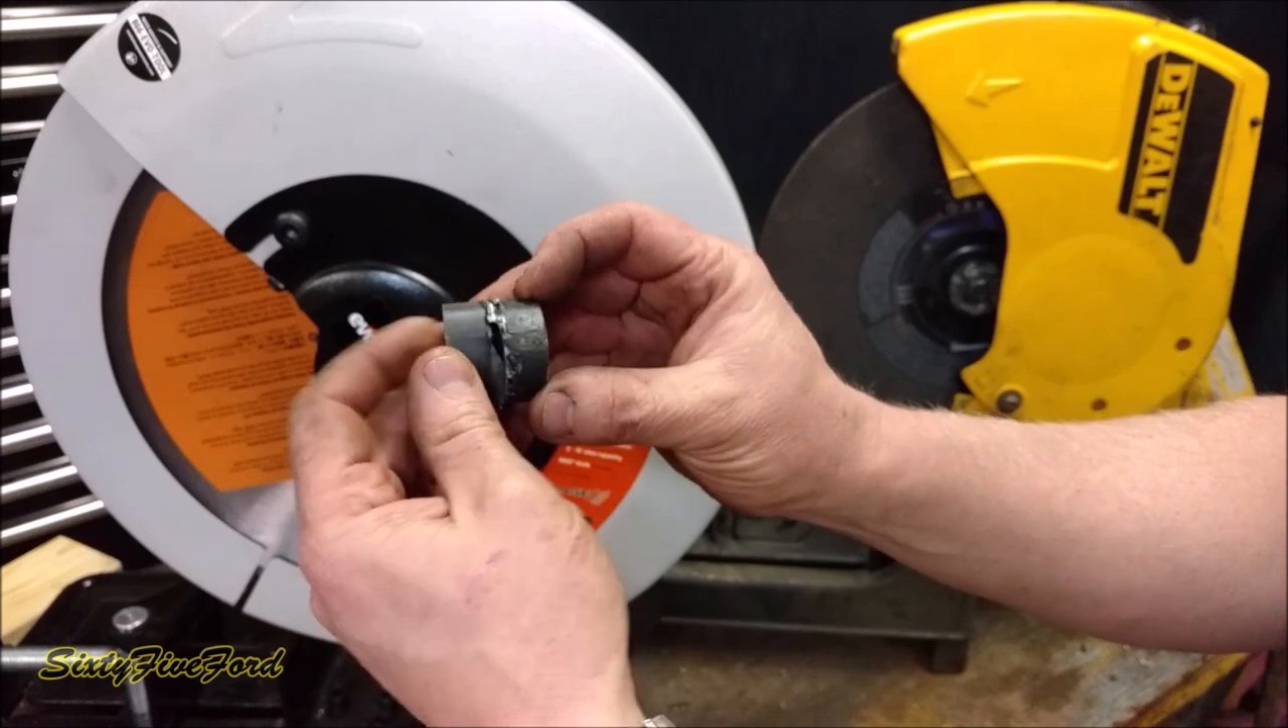These two ends that were cut don't fit together so beautifully.